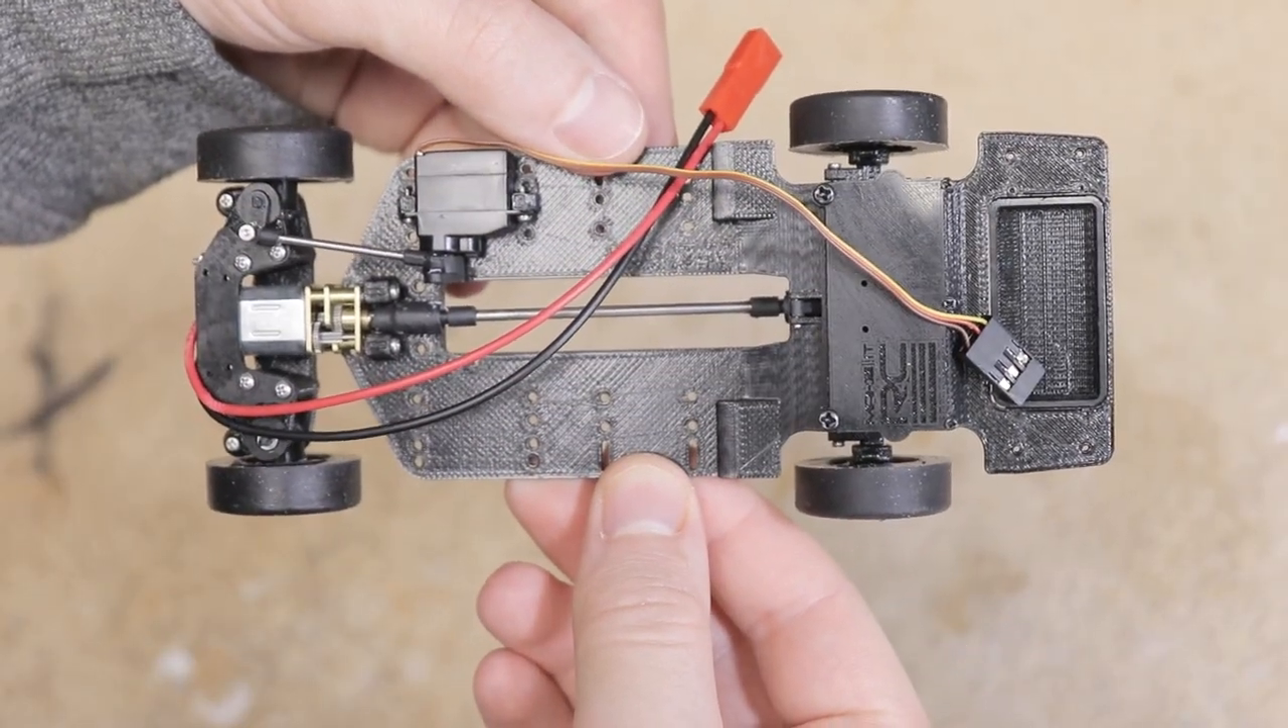And with the wheels on, the chassis is now fully assembled.